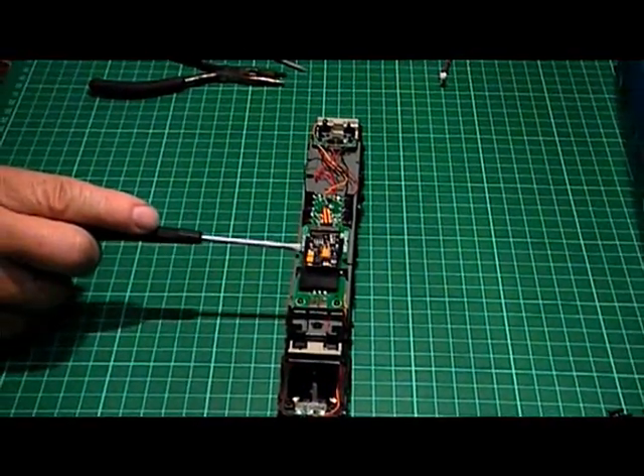As you can see, we've got the body off here now.